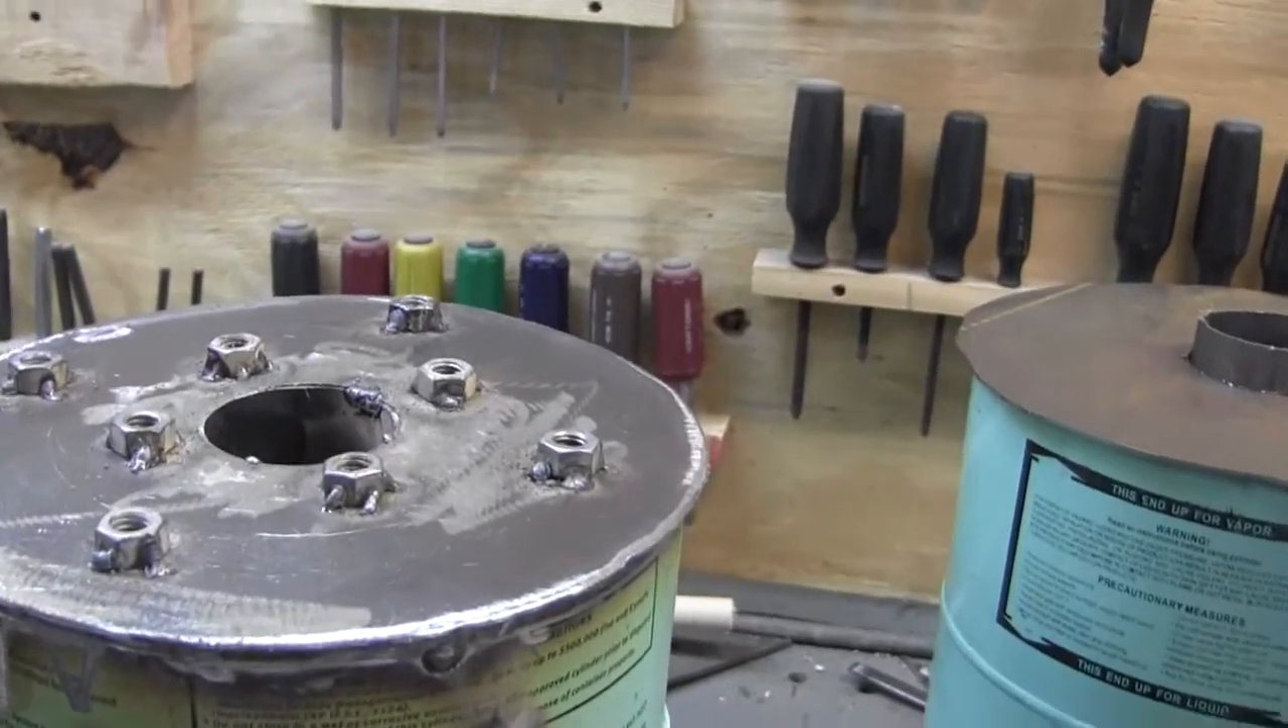I welded some nuts up here to keep the pan up off the fire.